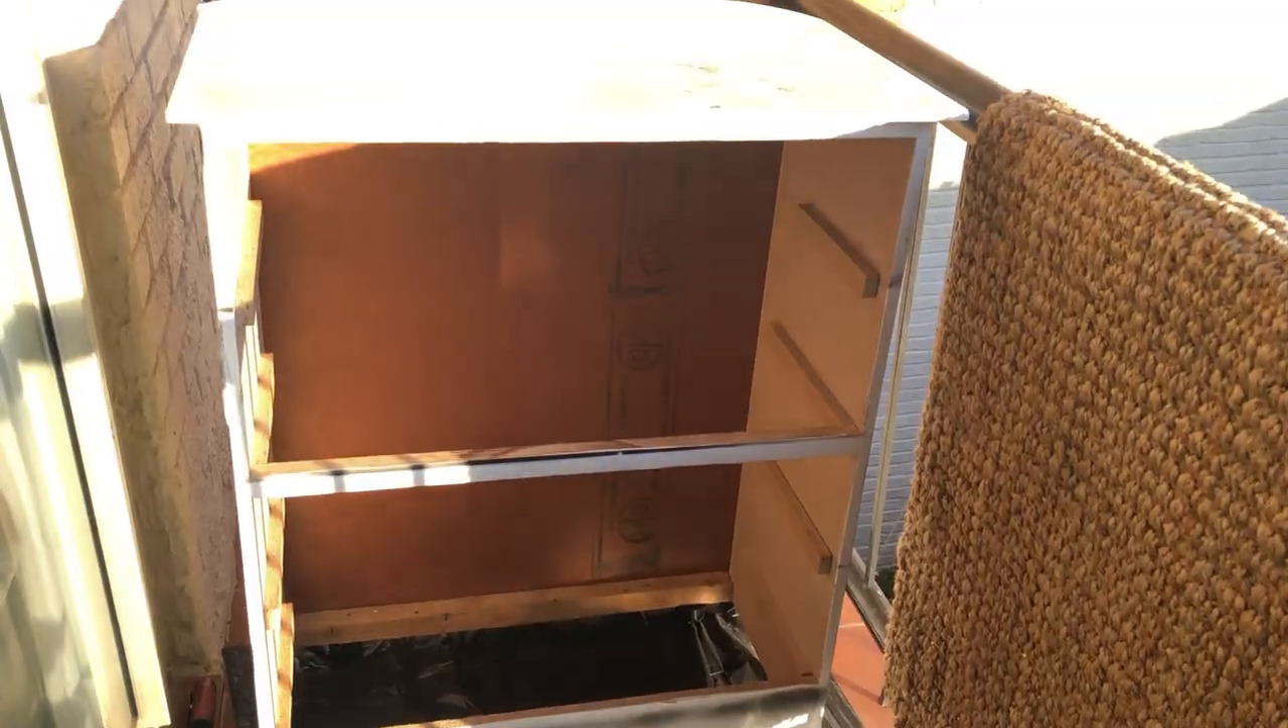What I've done now is I have removed the drawers.